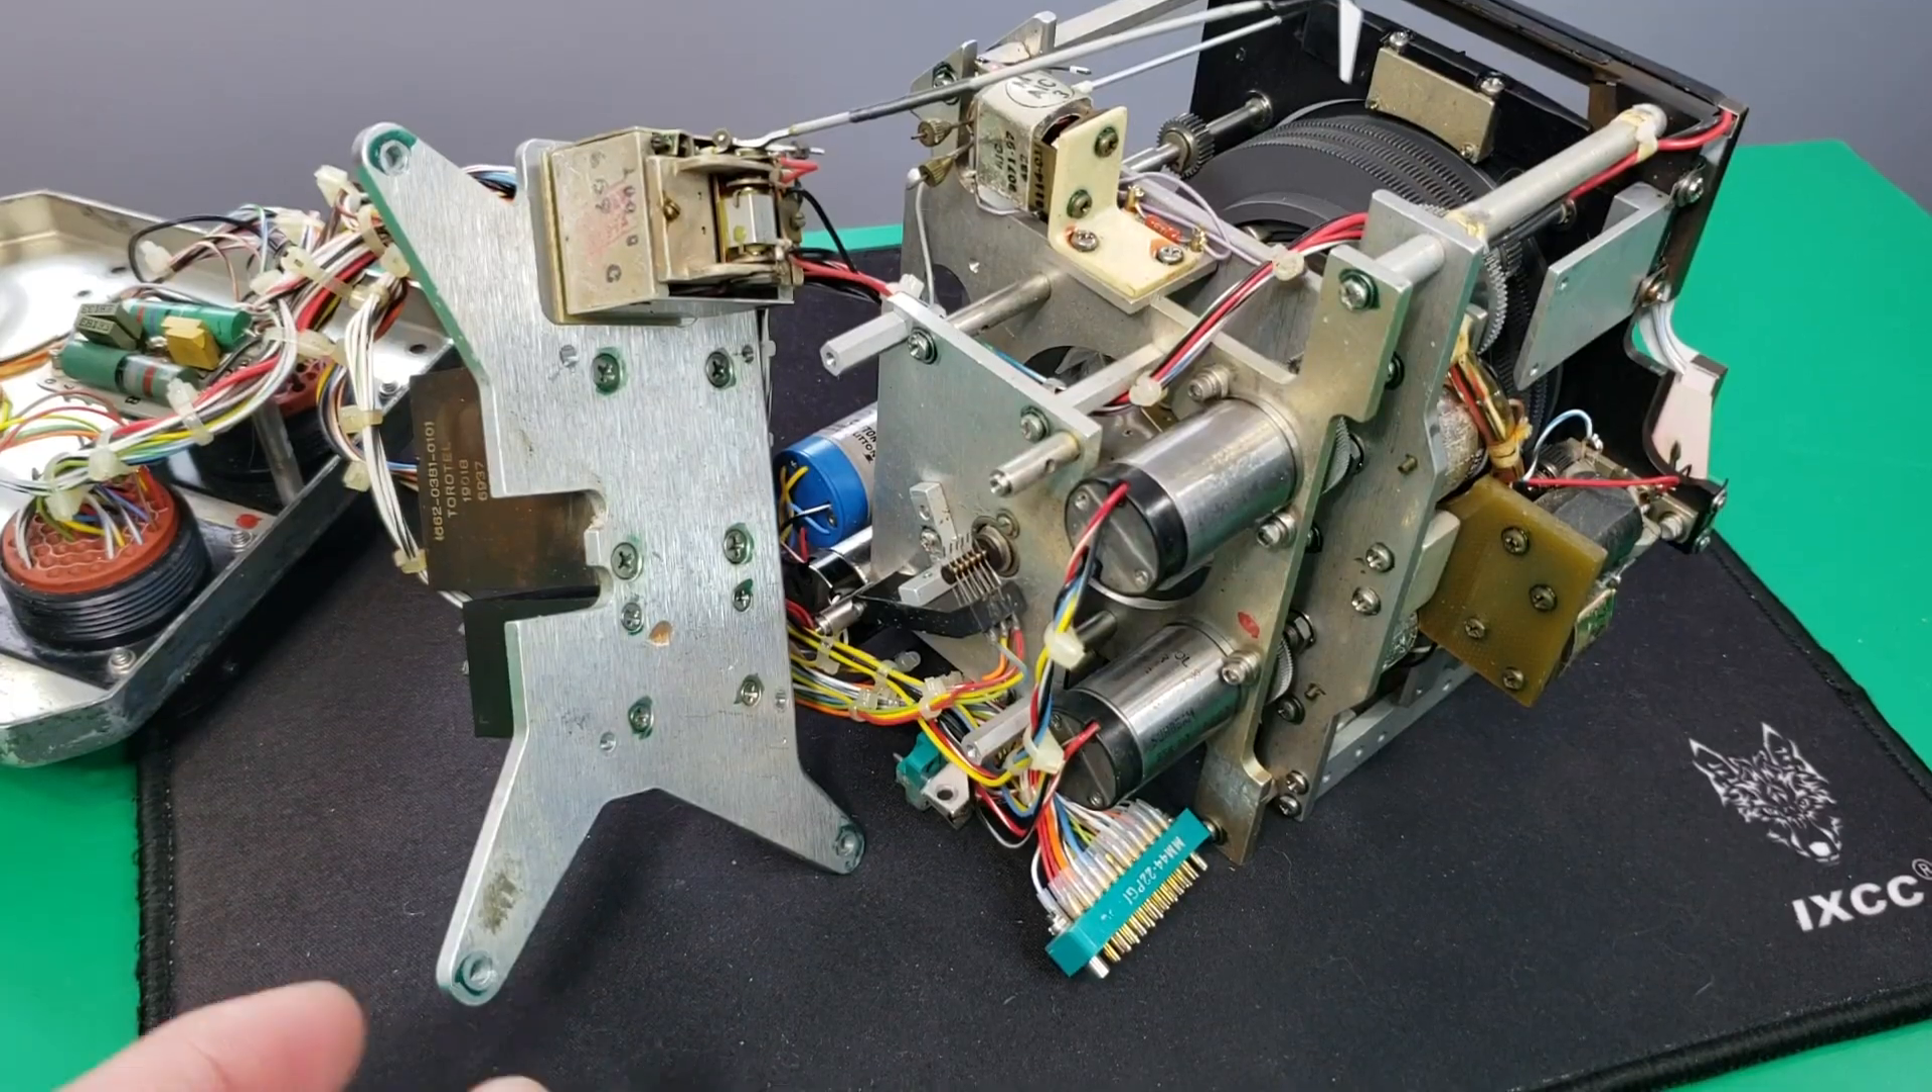Alright so we've got this metal plate here removed.